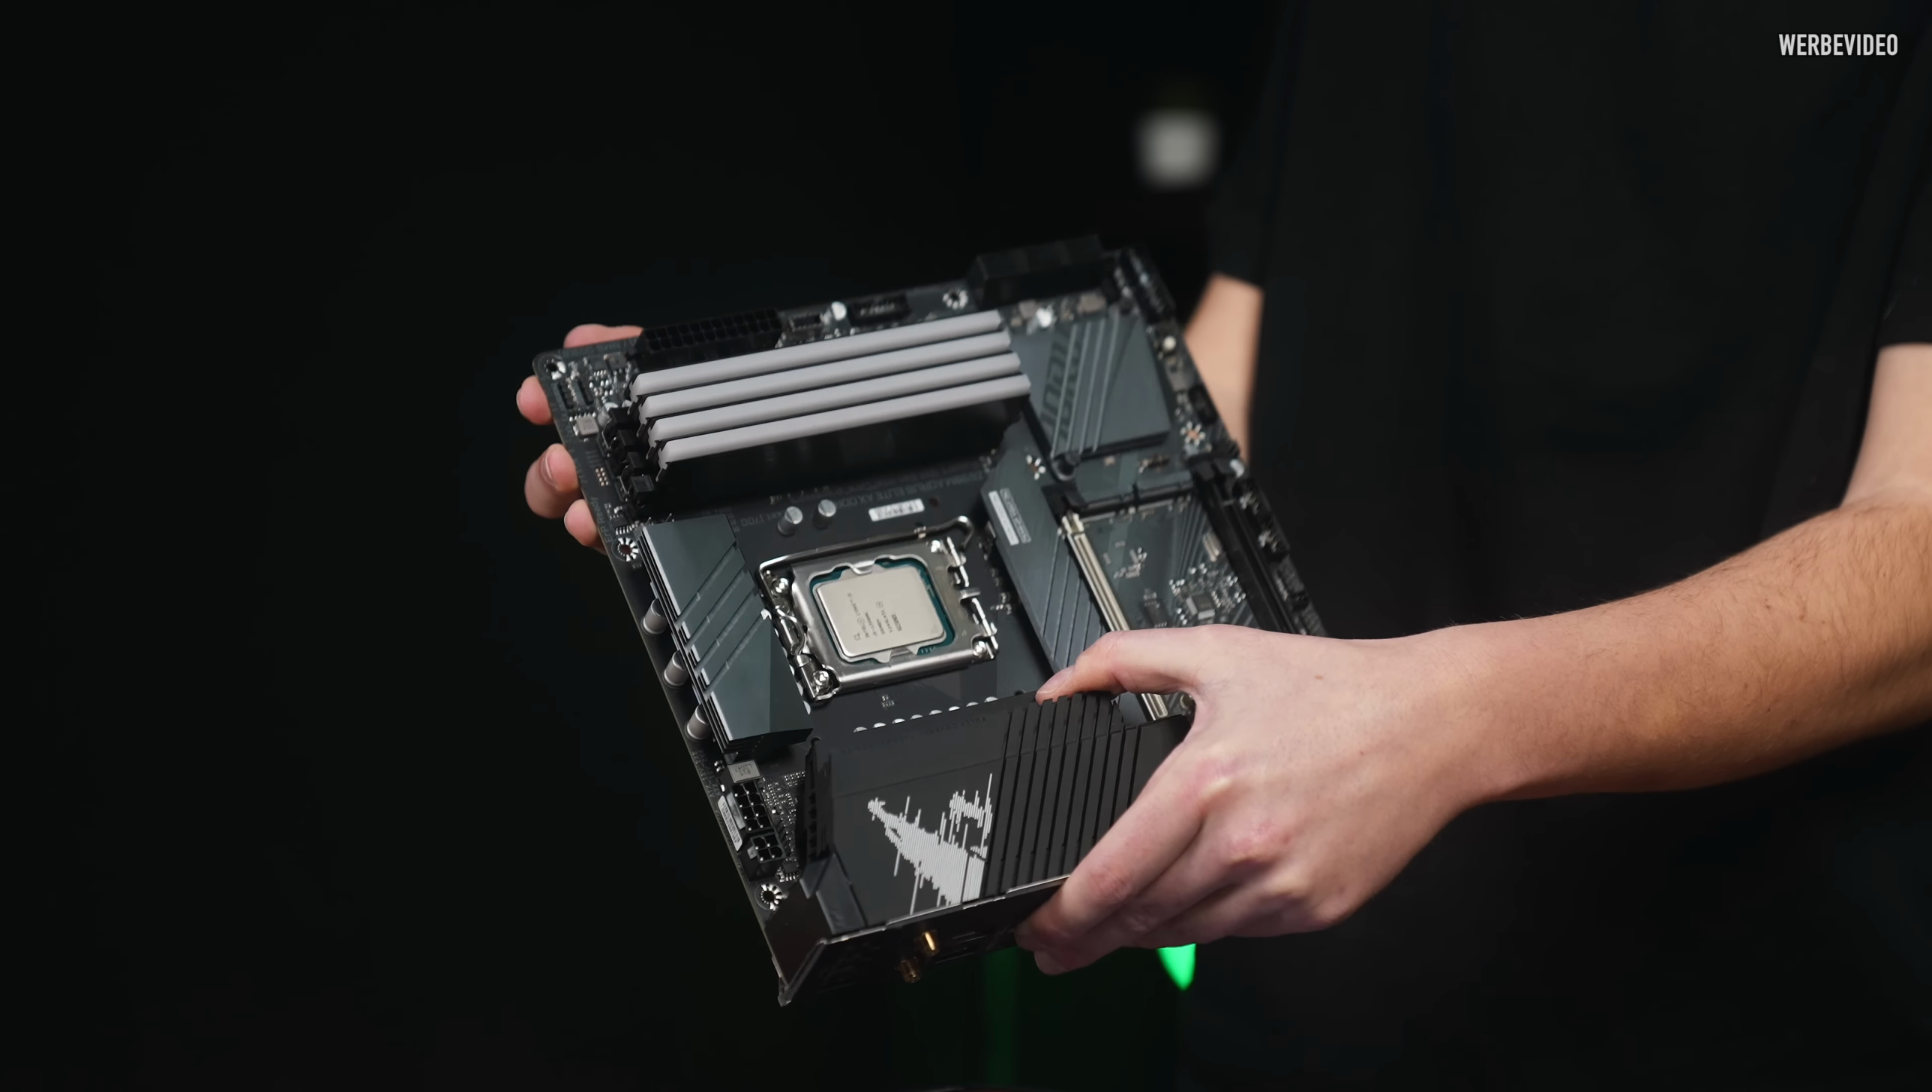Dann haben wir den RAM auch schon drin.